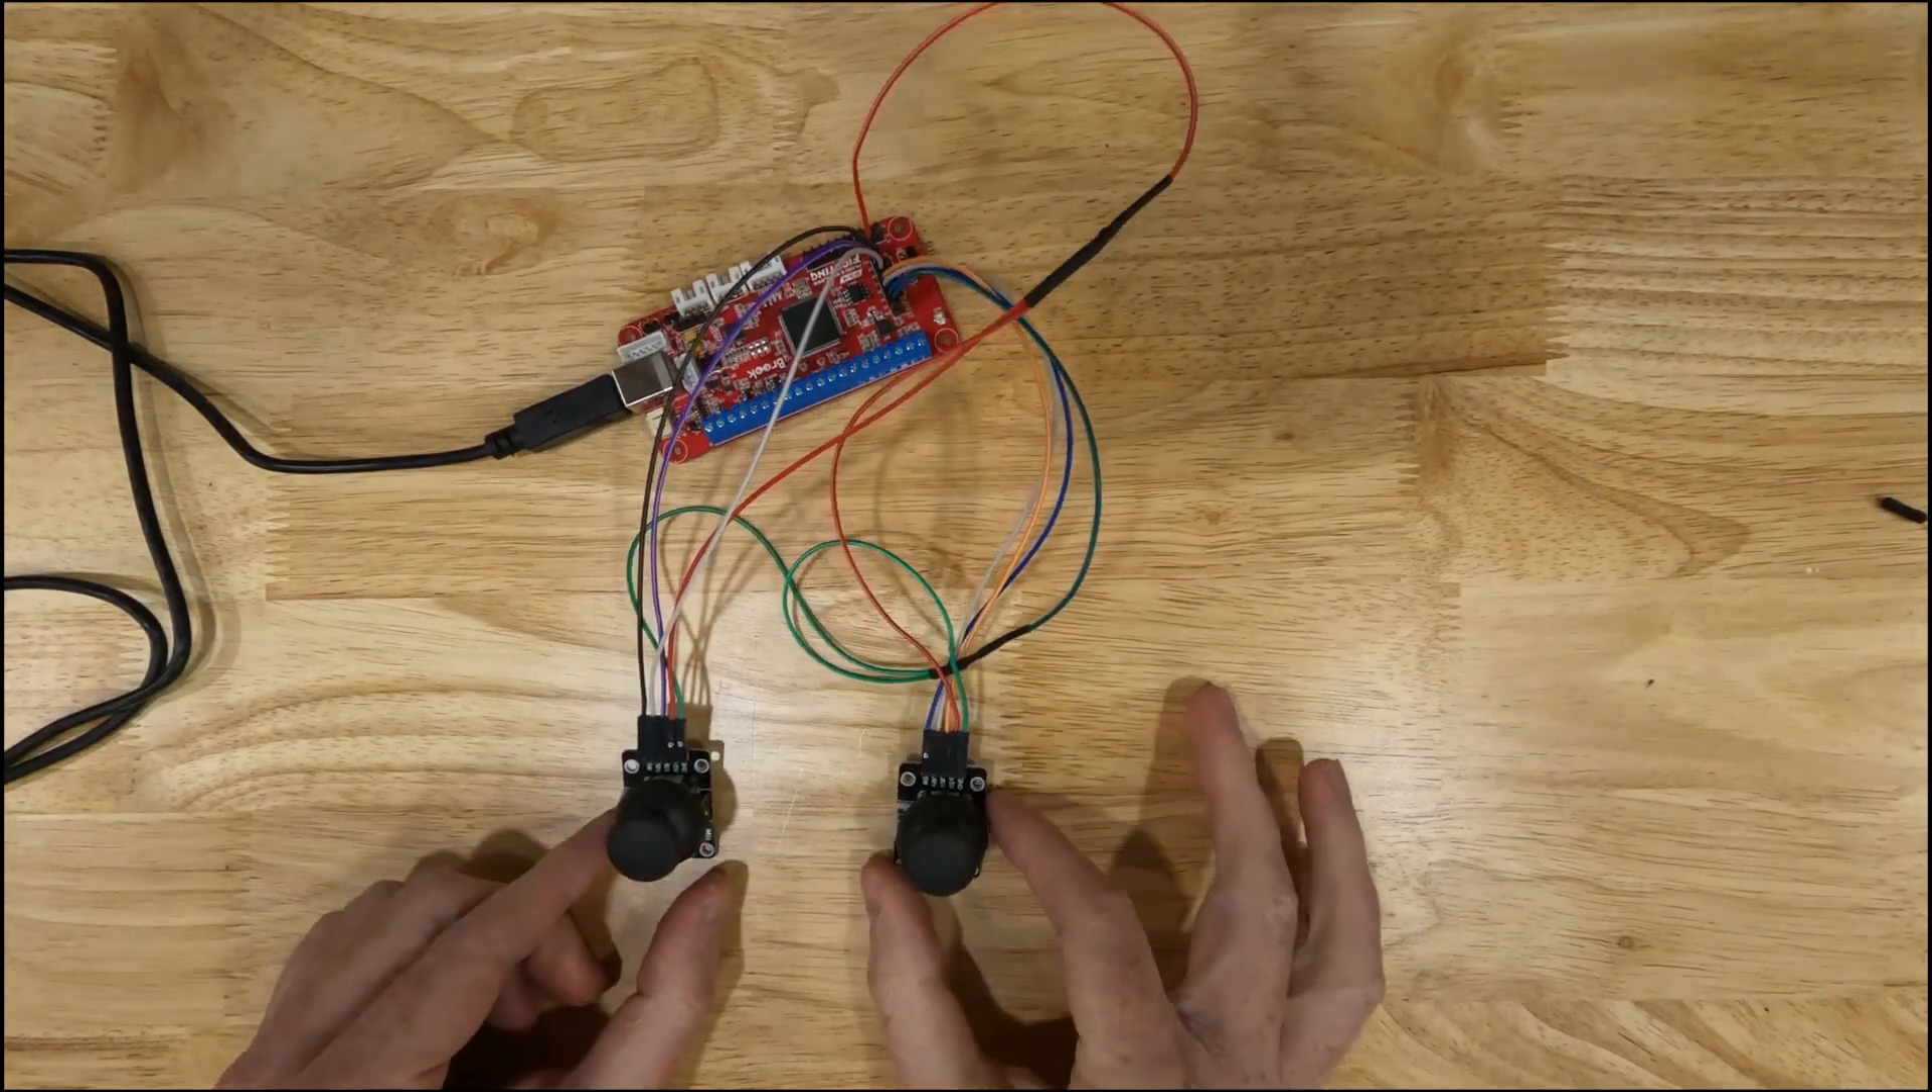So now we have two joysticks connected. We have used all the pins that are on the Brook wireless fighting board.